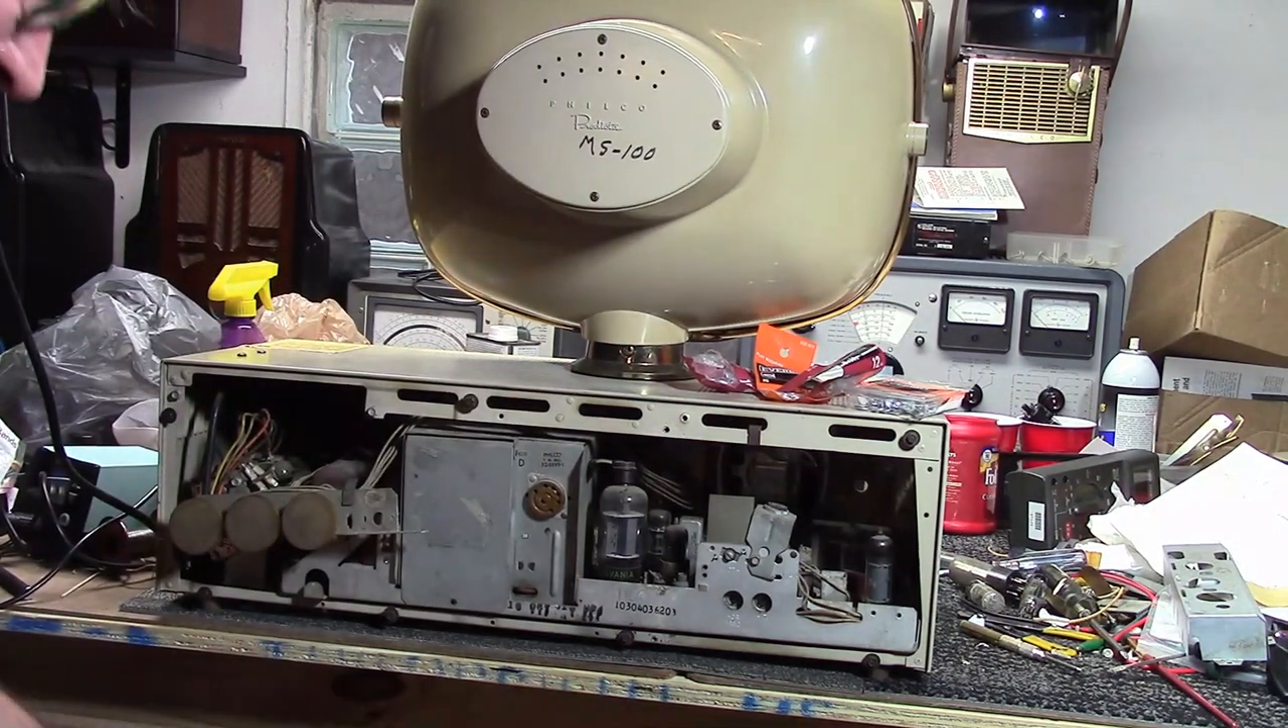I've already taken the back off.